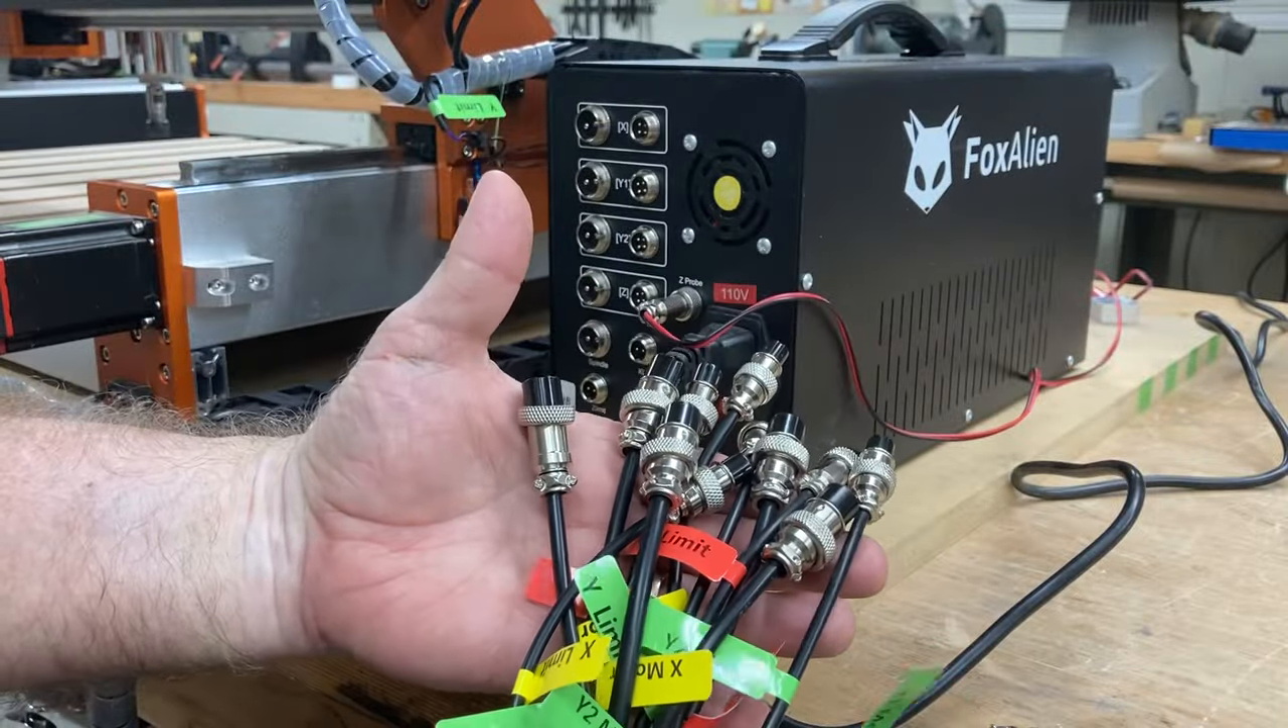I repeated the same process on the two y motors so the only thing is left is hooking up all of these cables to the controller itself.